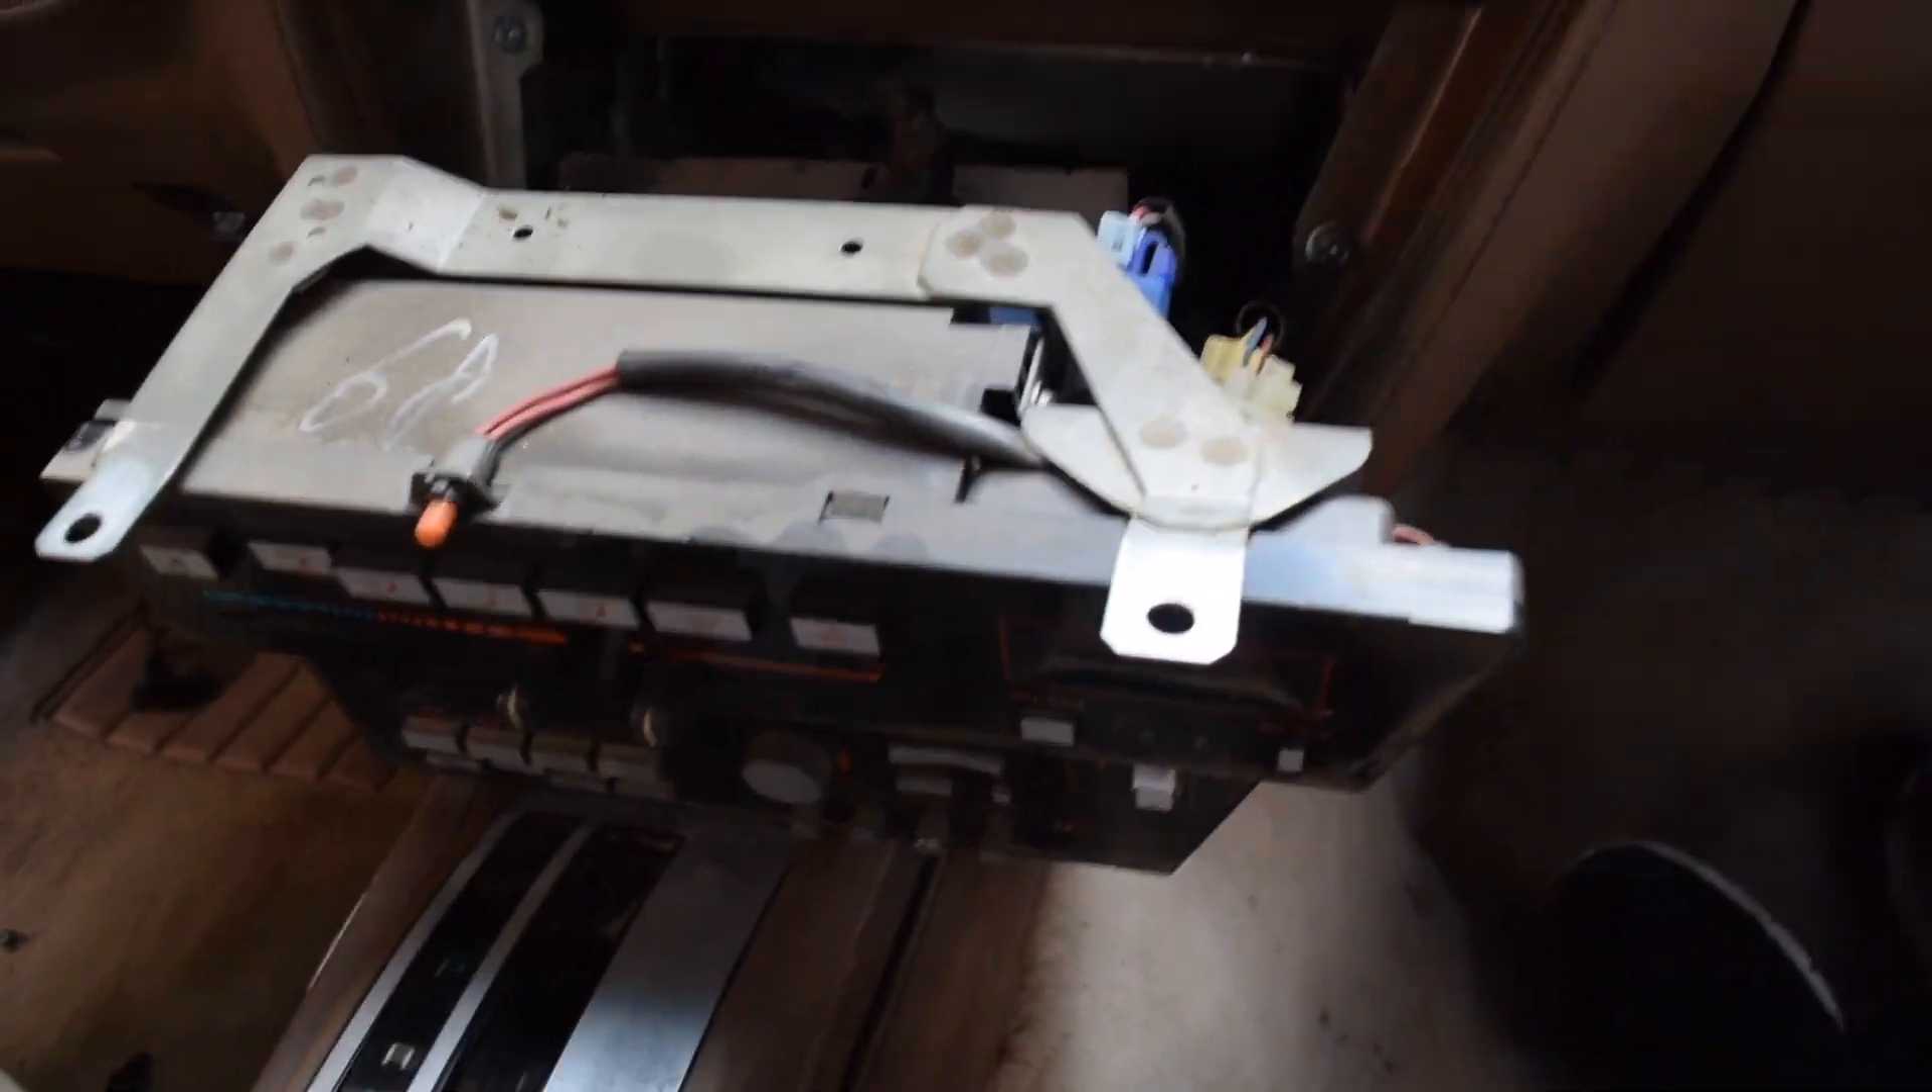So as you can see, we've gone ahead and pulled the radio out.